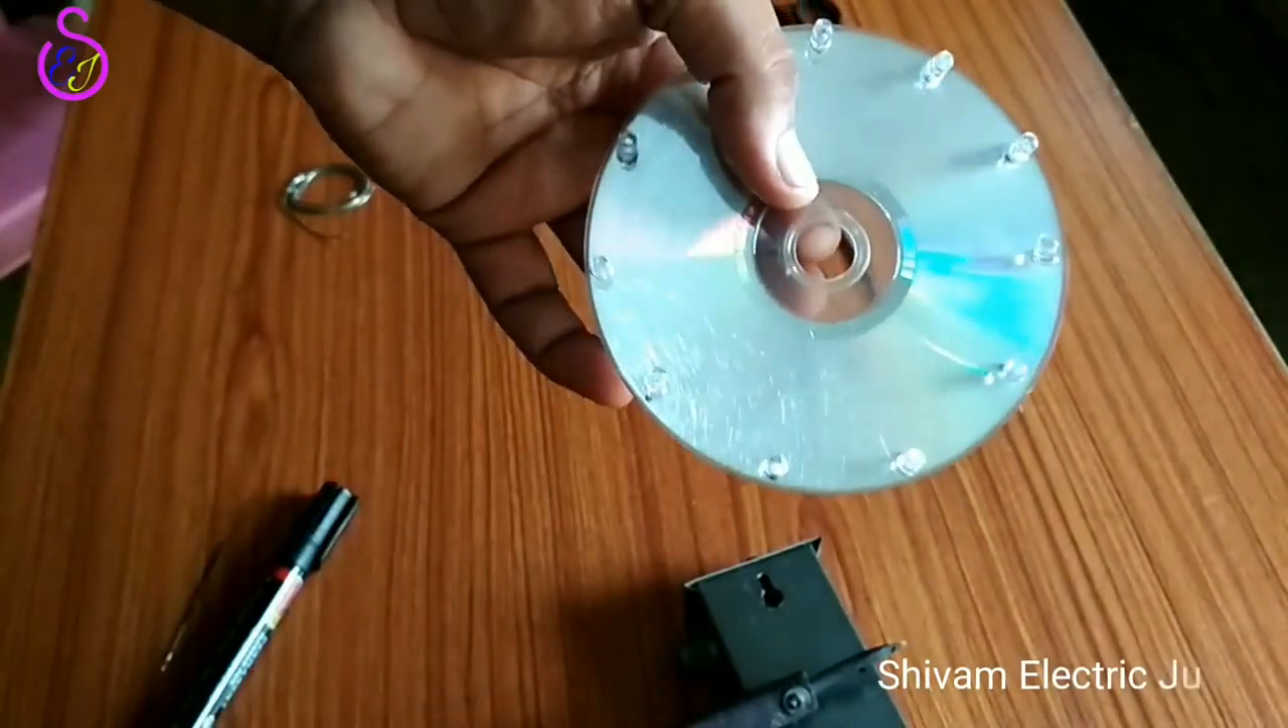मैंने पूरे डिस्क में LED को अच्छे प्रकार से लगा दिया है।